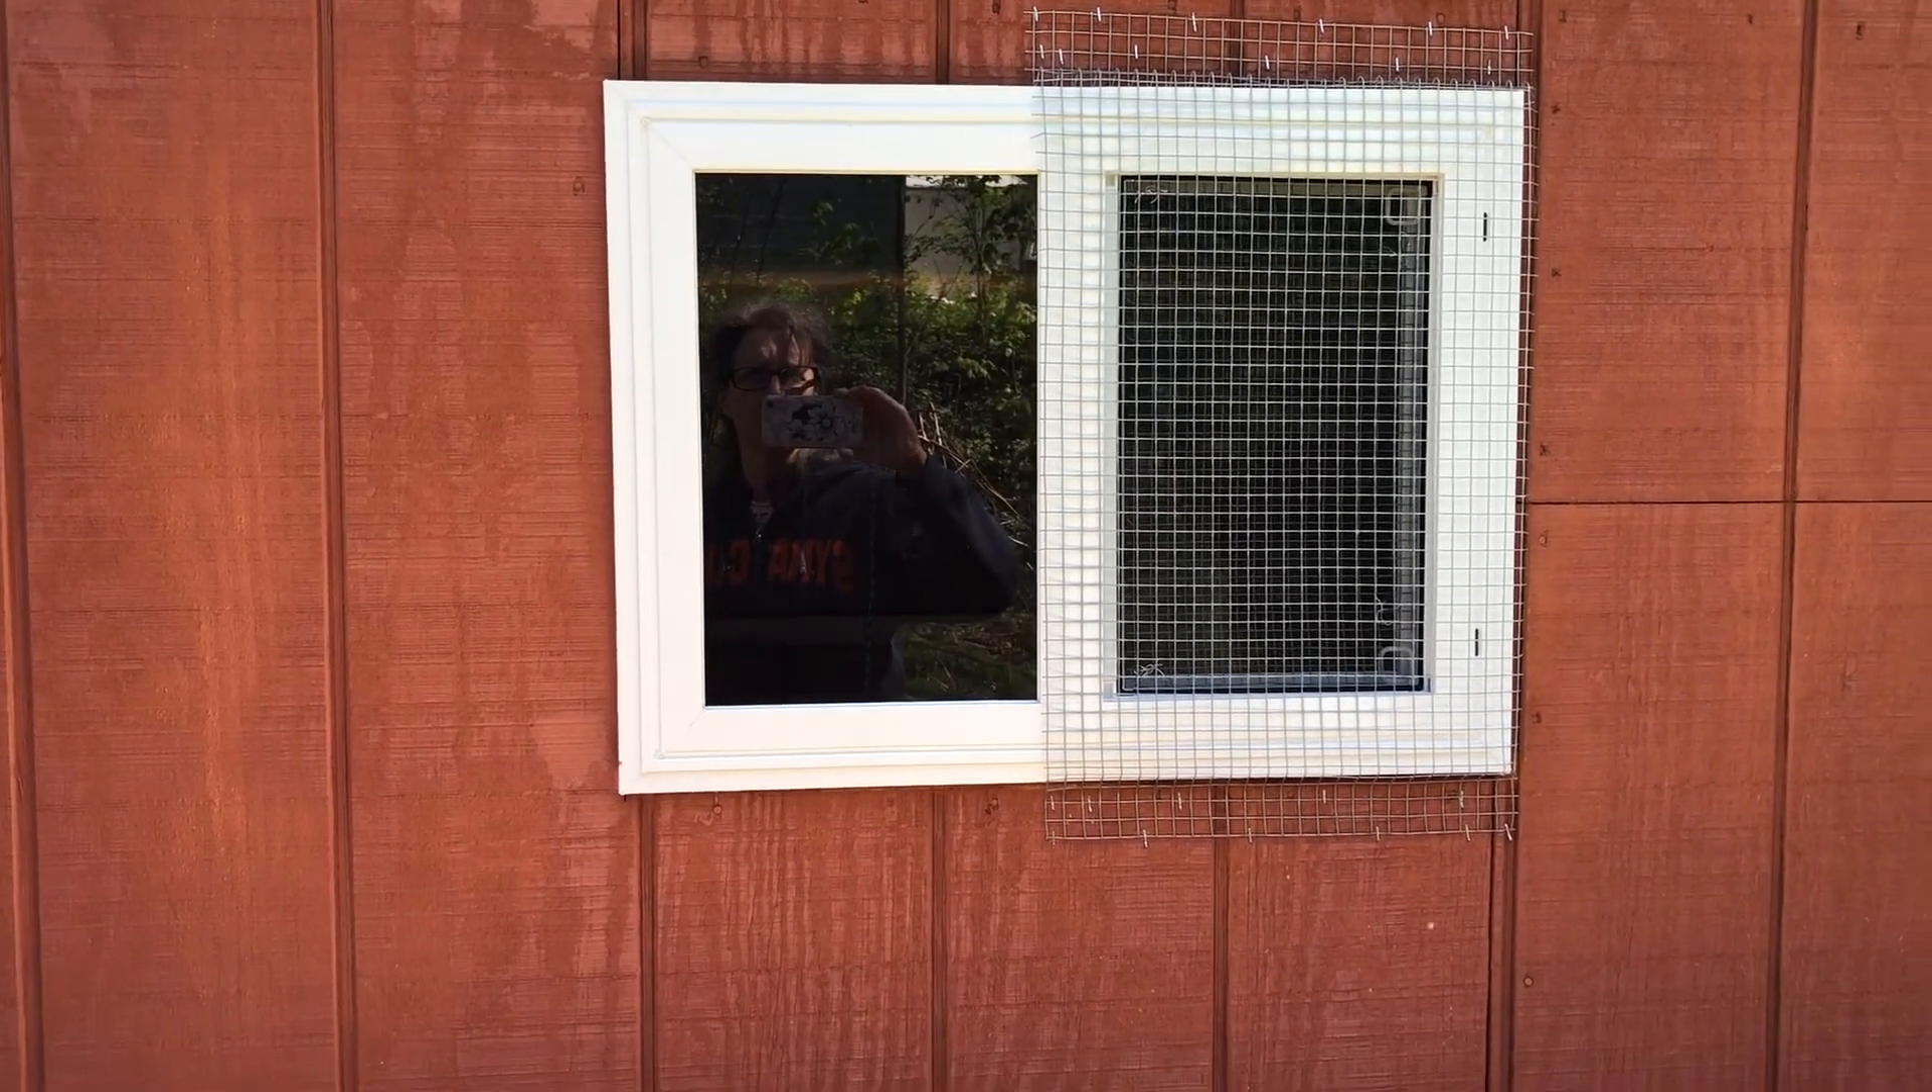I also put the half inch mesh over the outside of the screen part of the window and i also put it on the inside.